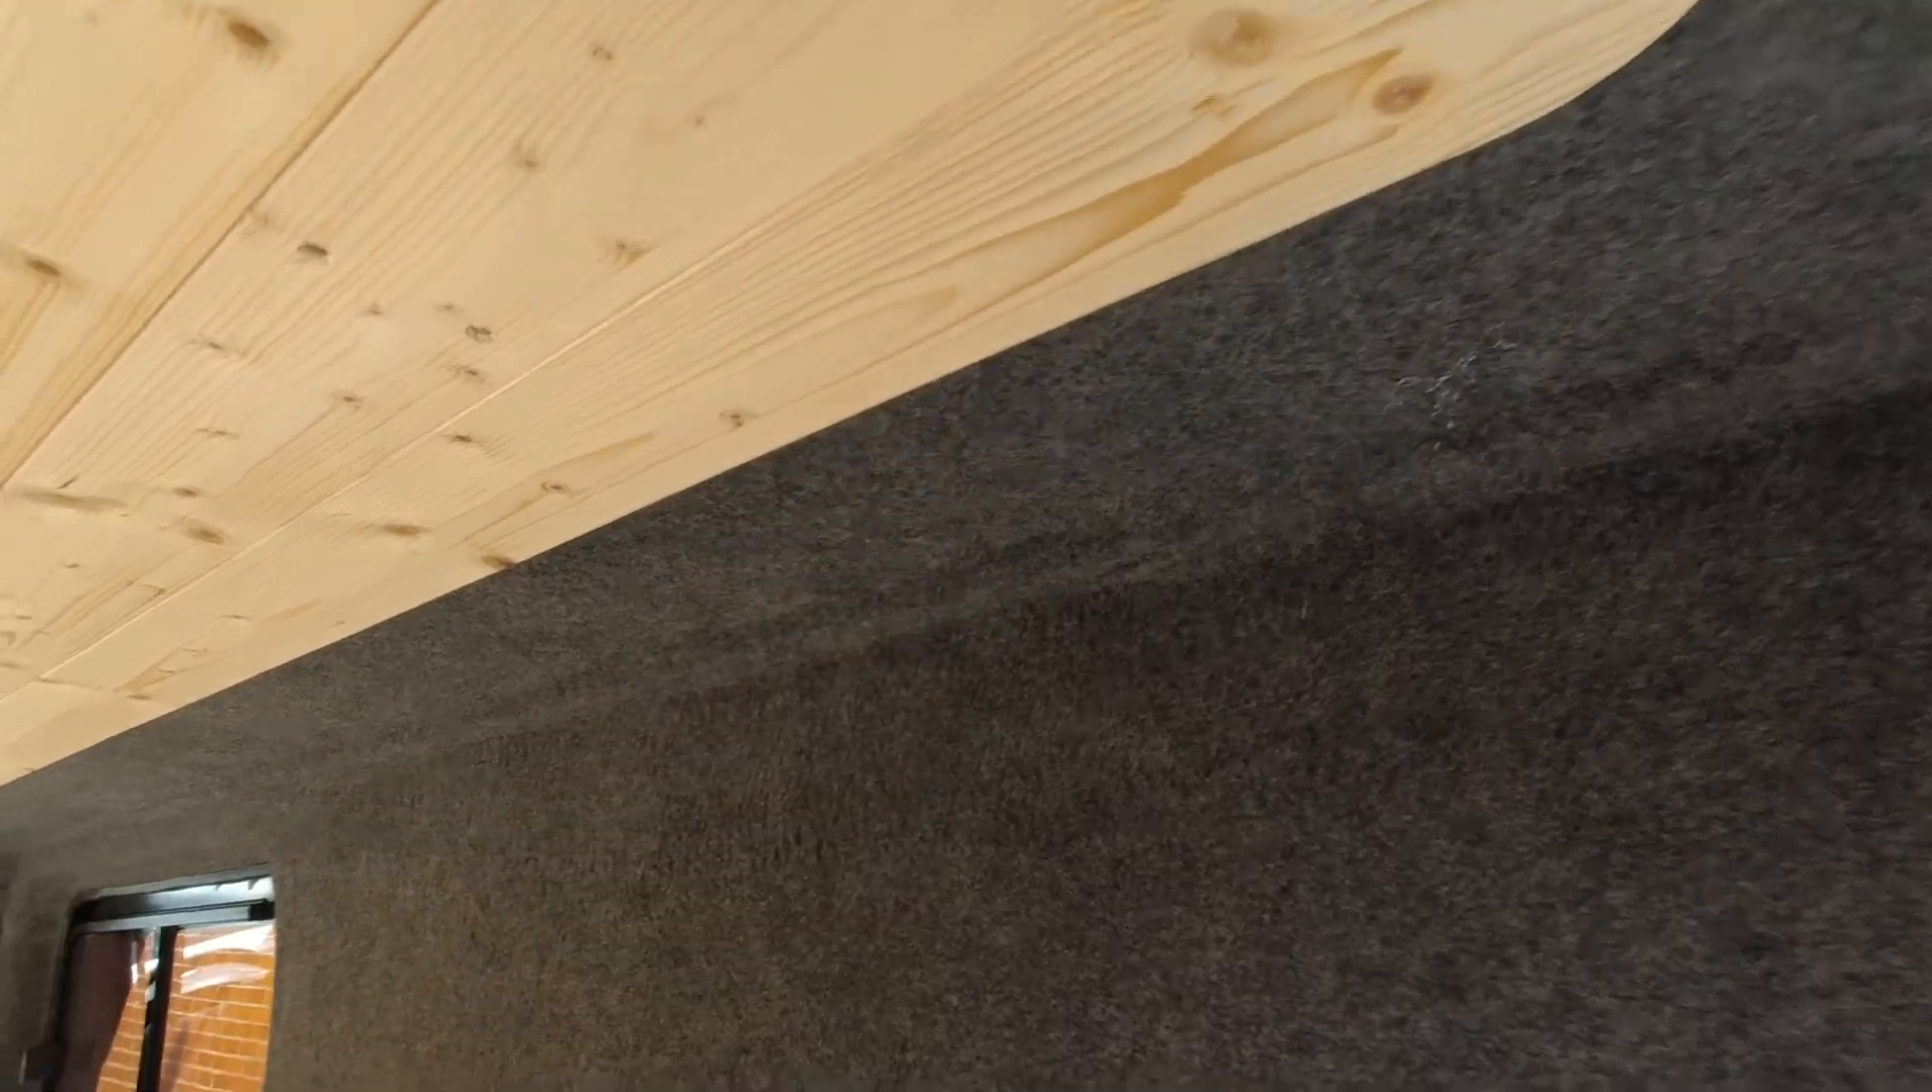So the ceiling is in place and i do like it.